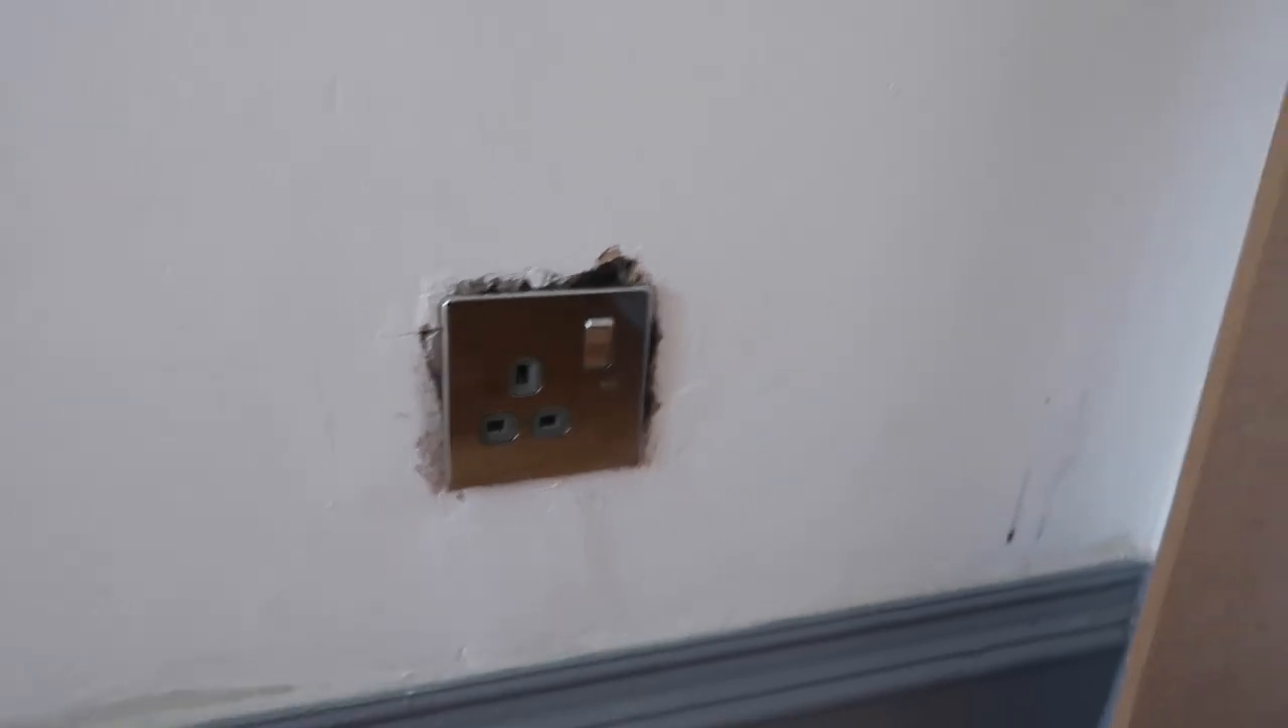Ignore my plug because we swapped plugs last night and the plug before it was bigger and now there's a big hole so I got some filler.